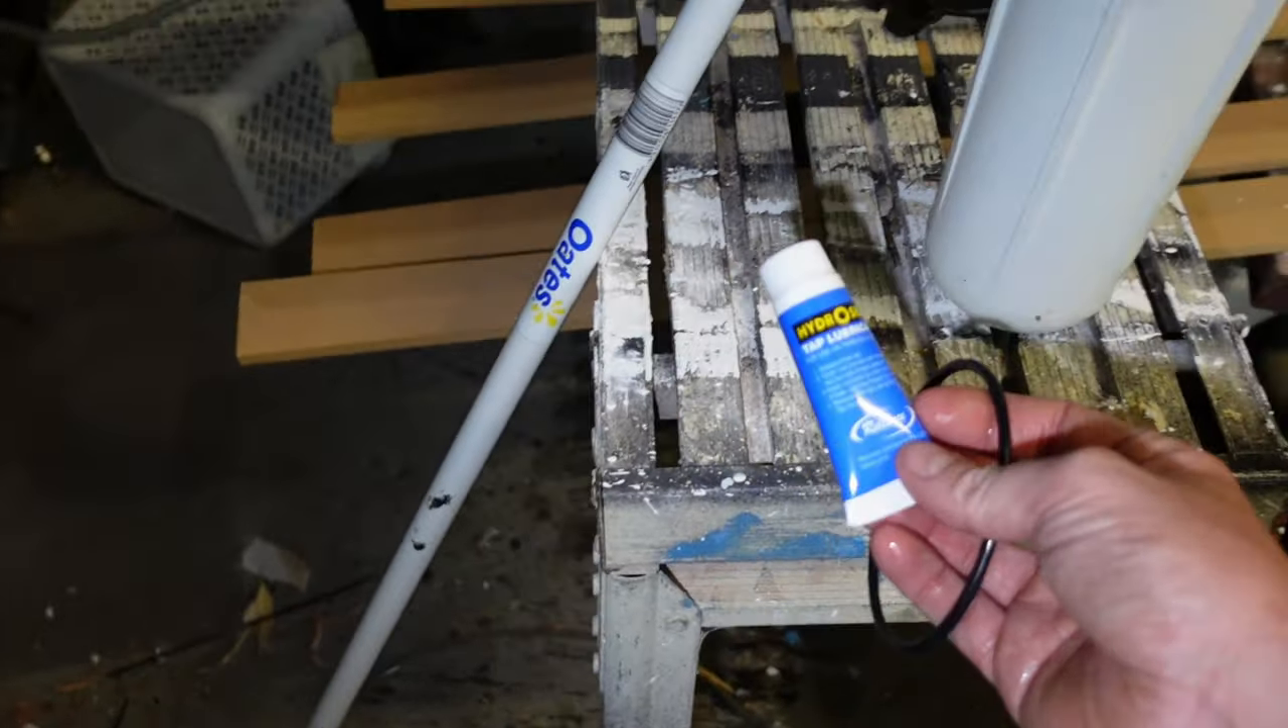Look the rubber seal is out and I can lube it up.